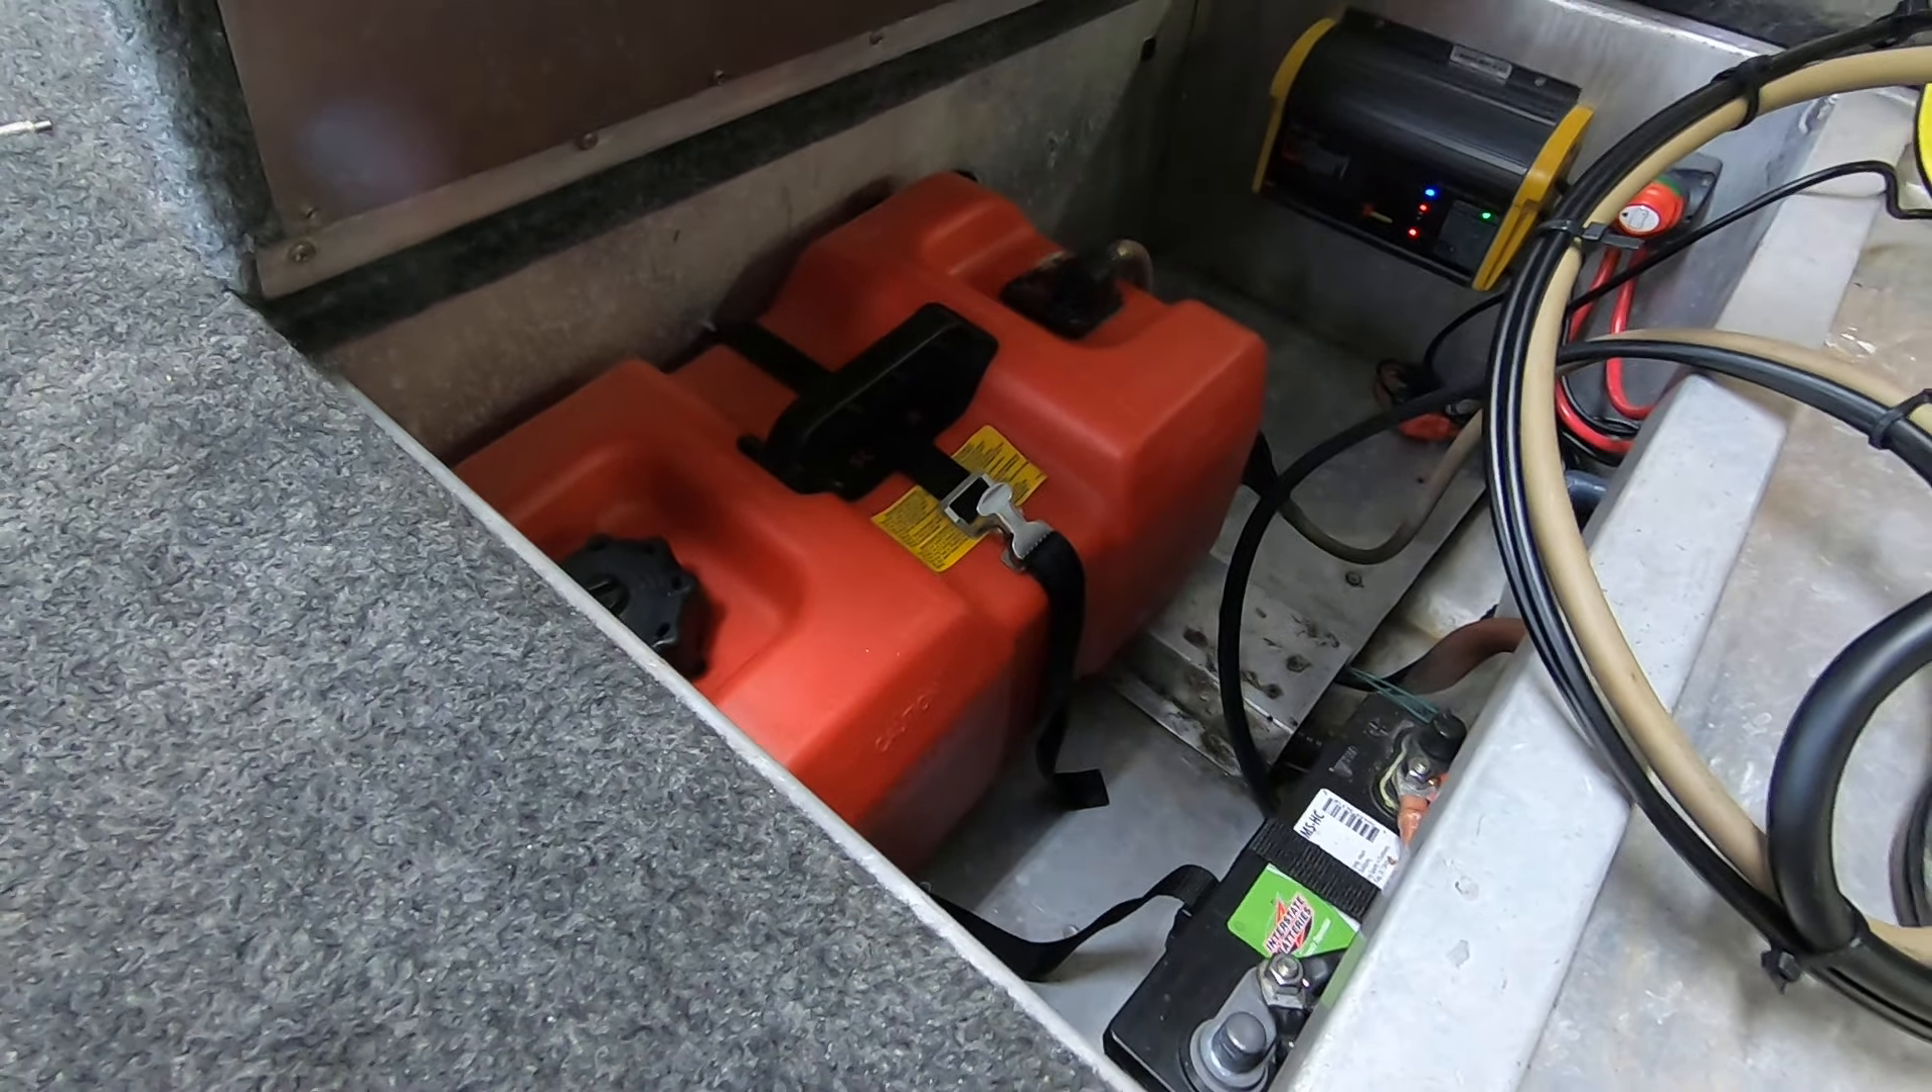I added a strap here to hold the gas tank in place.